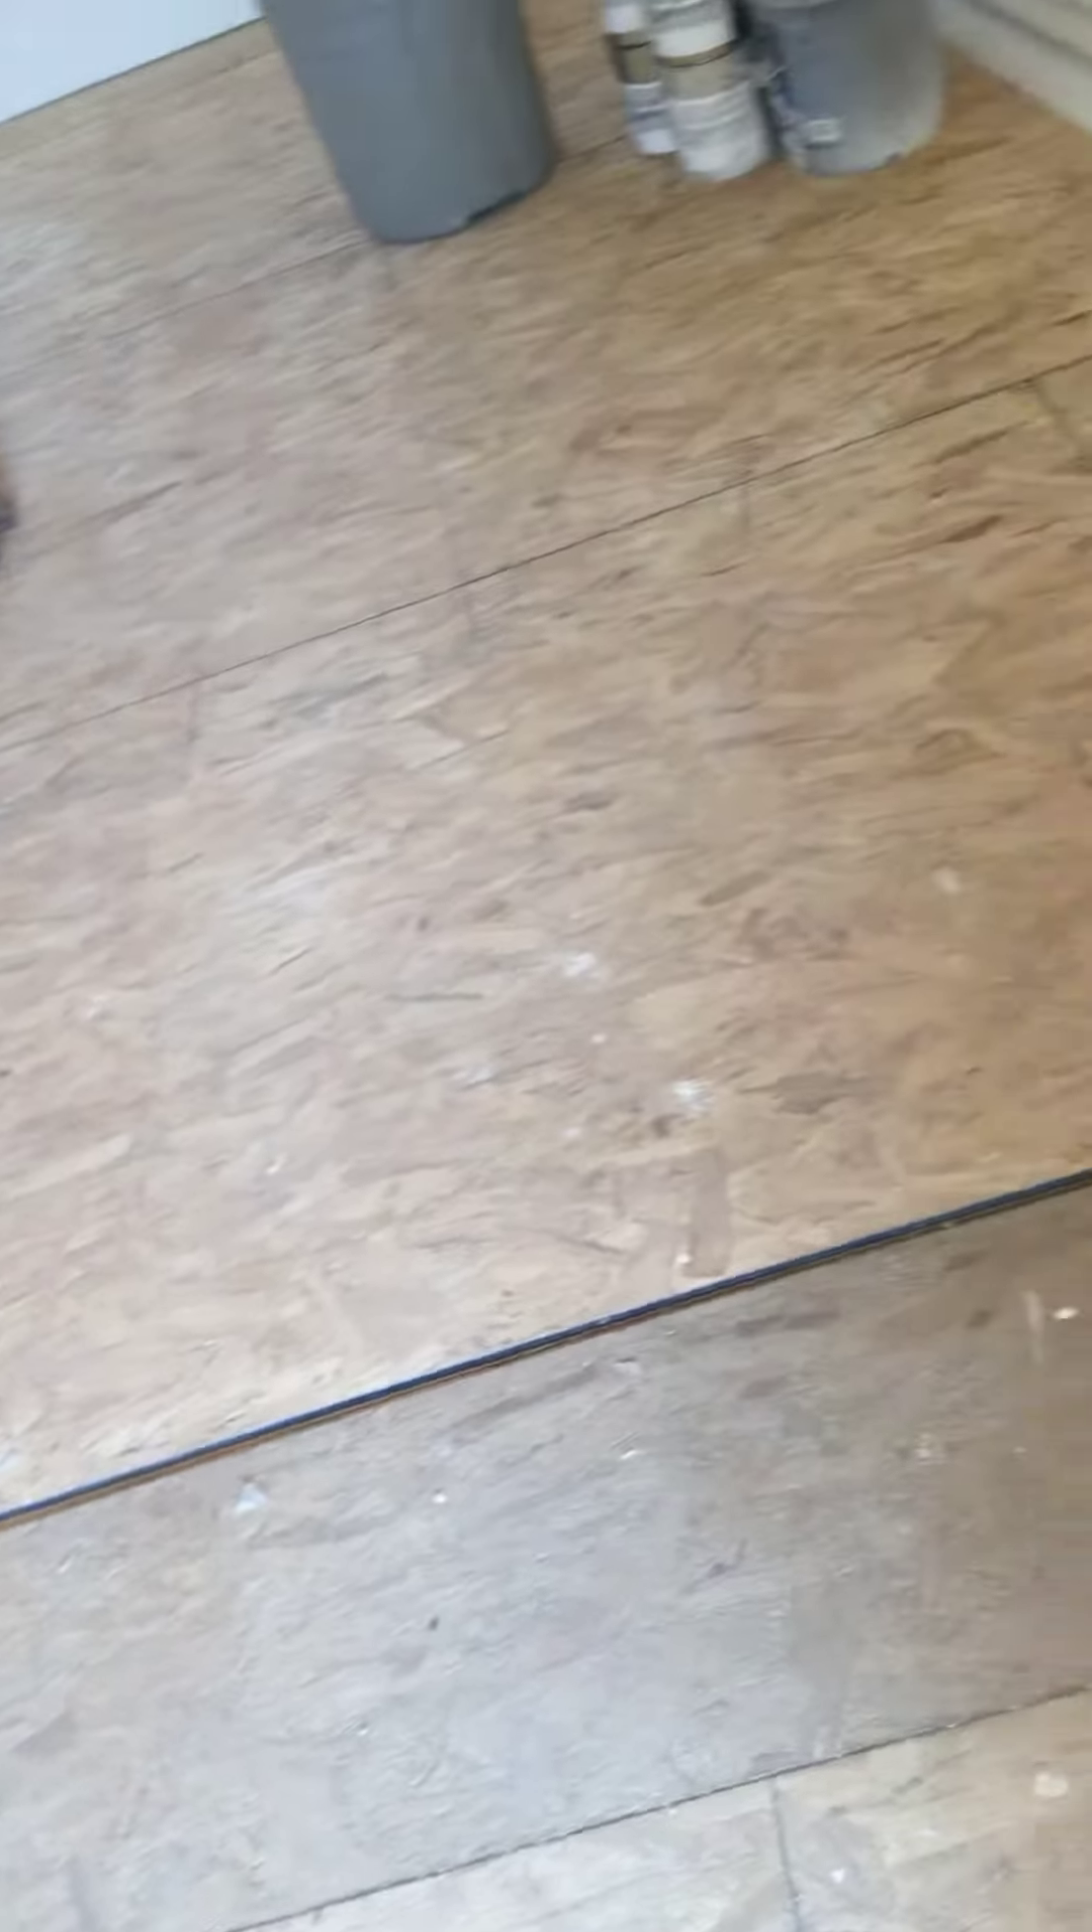You can see the gap on the floor that is where the pieces come together.